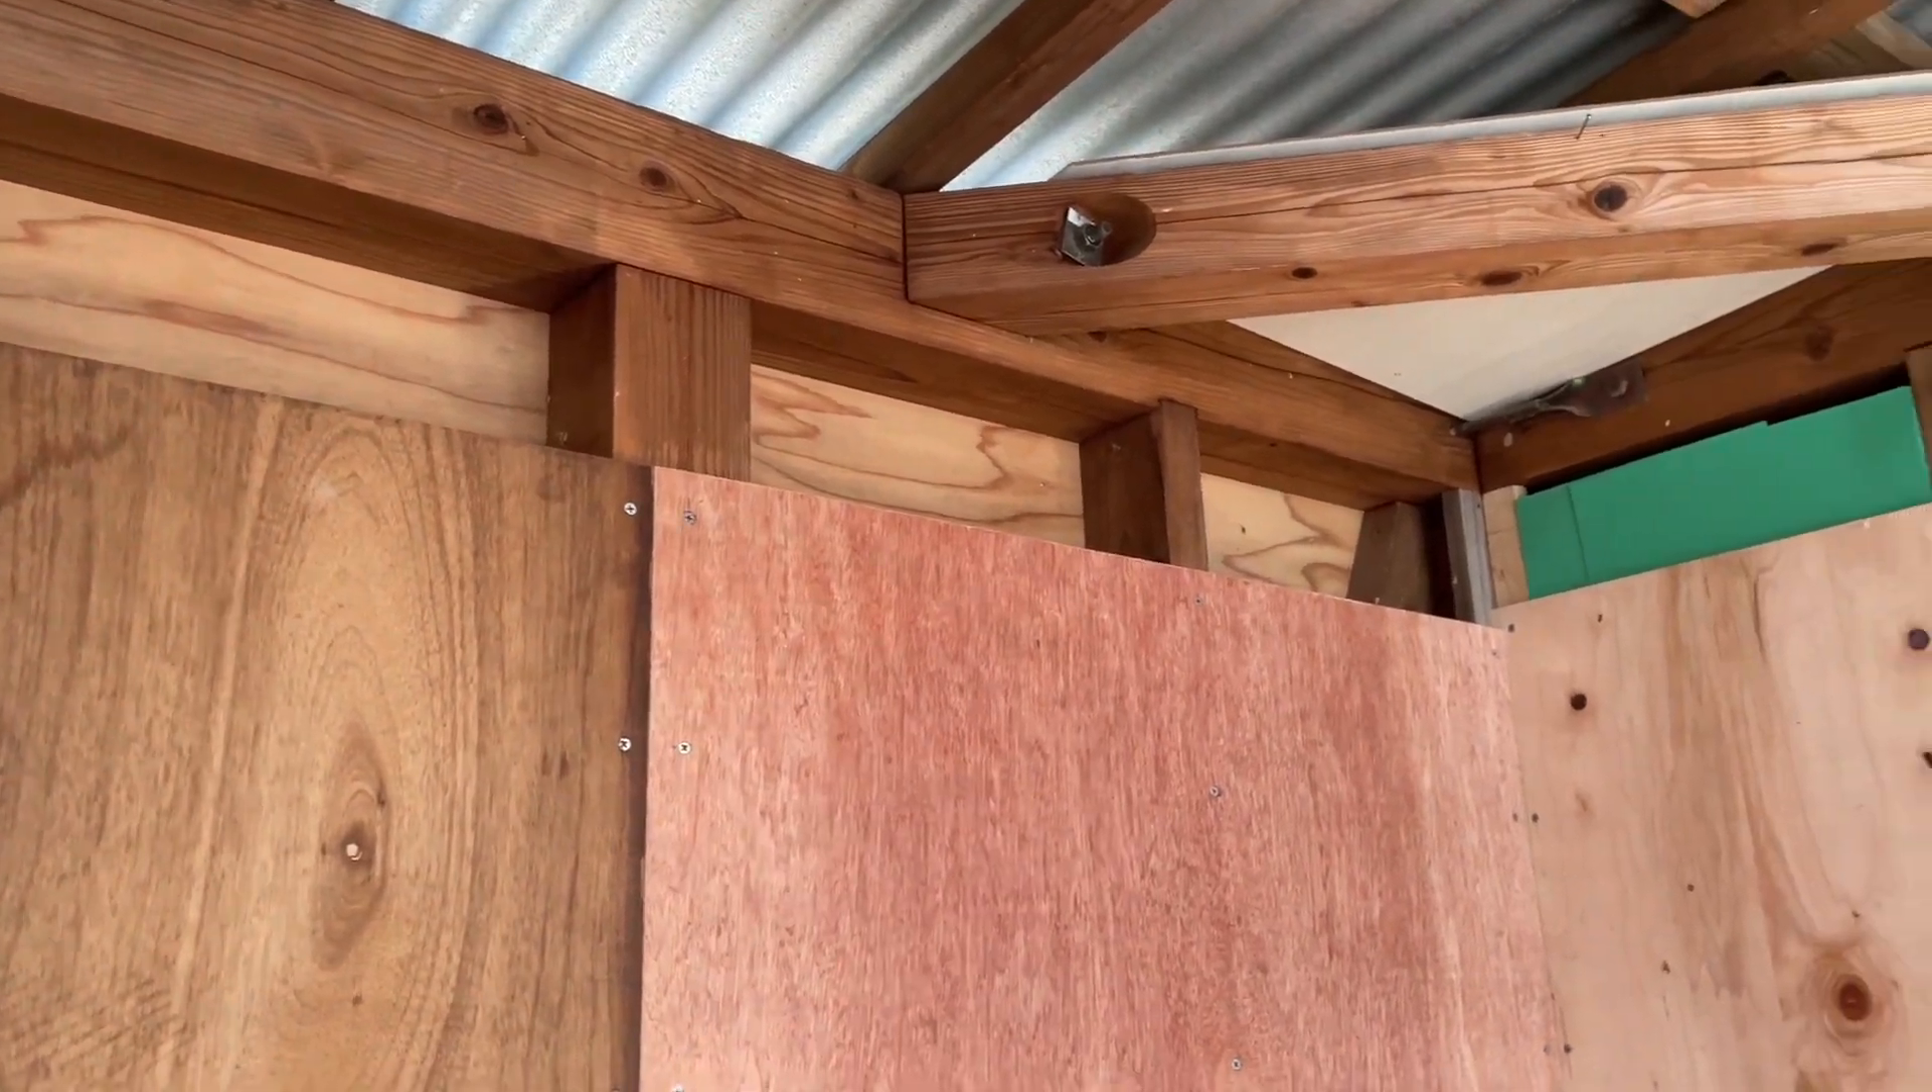So, once these panels have been filled up with rice husks, we have a gap at the top because the full sheet is about 1 .8 metres.